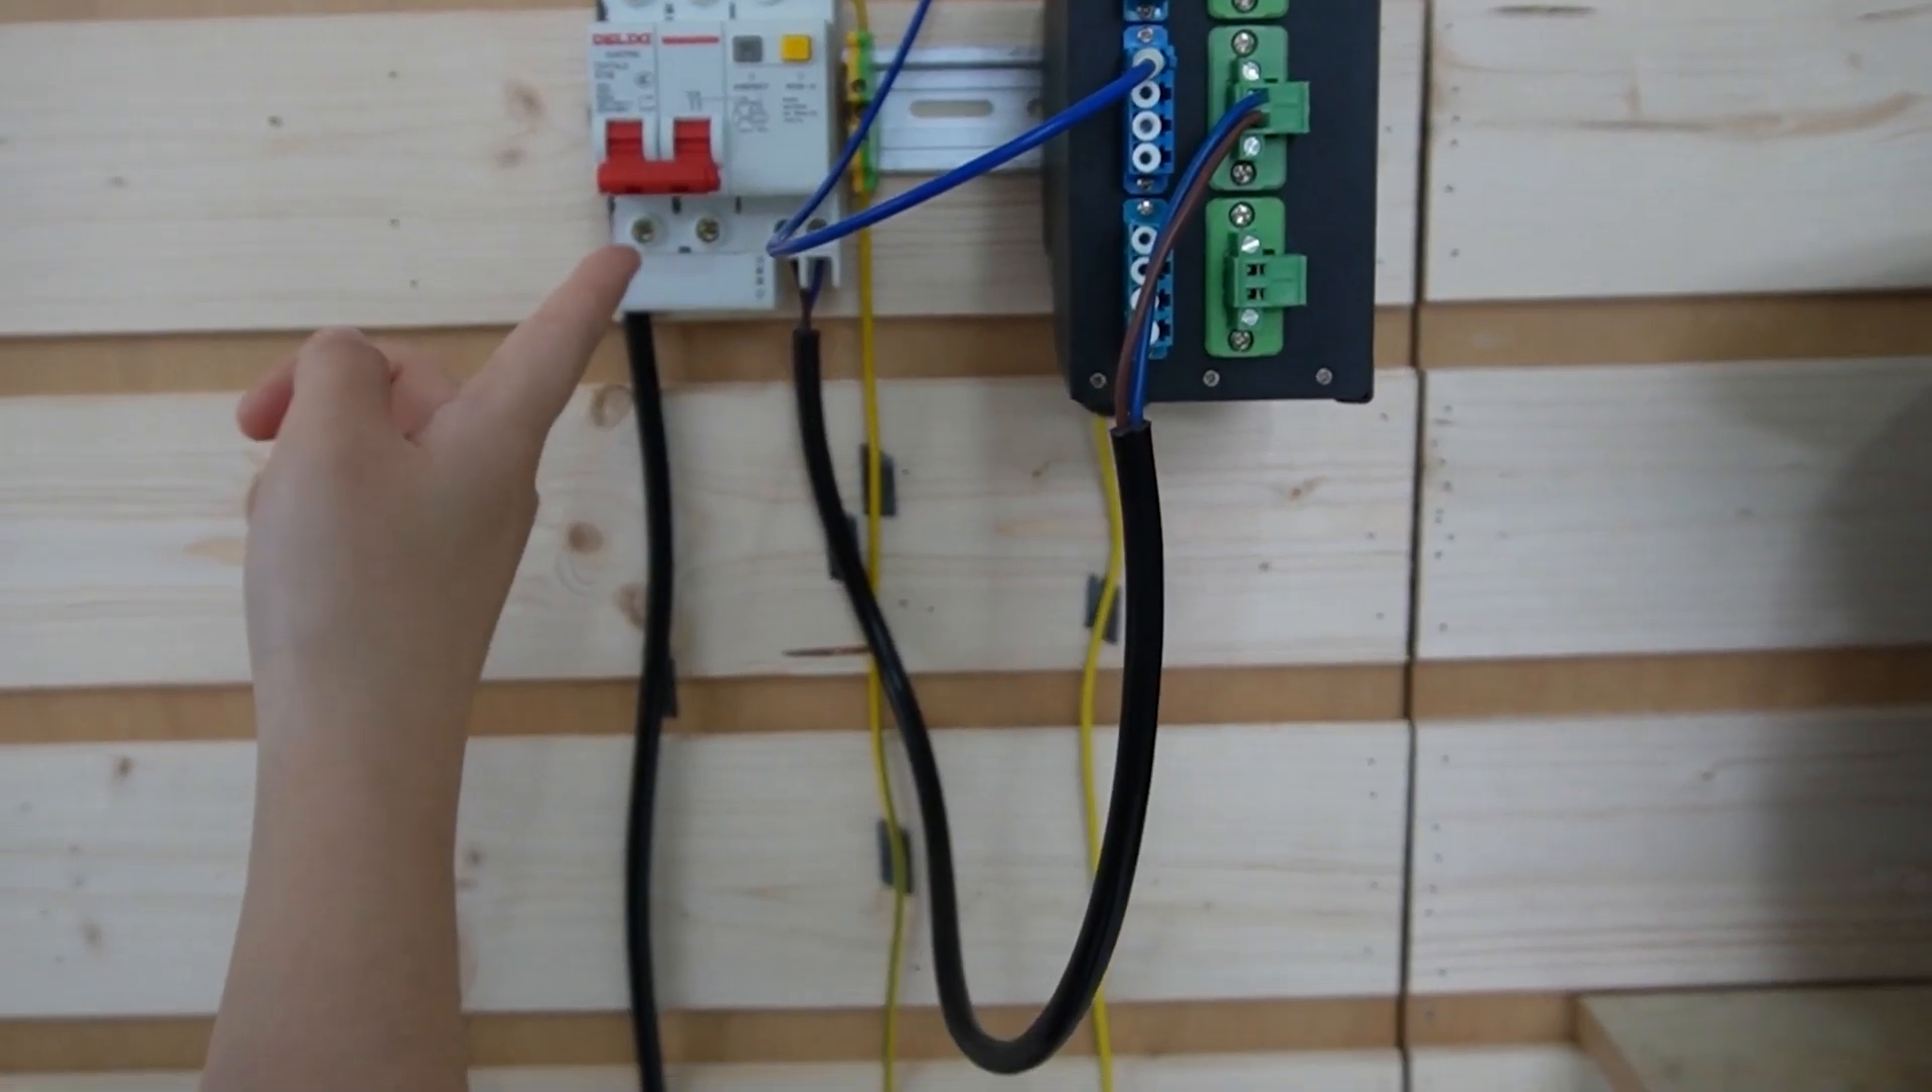And here we have the wires already connected to this current circuit breaker.